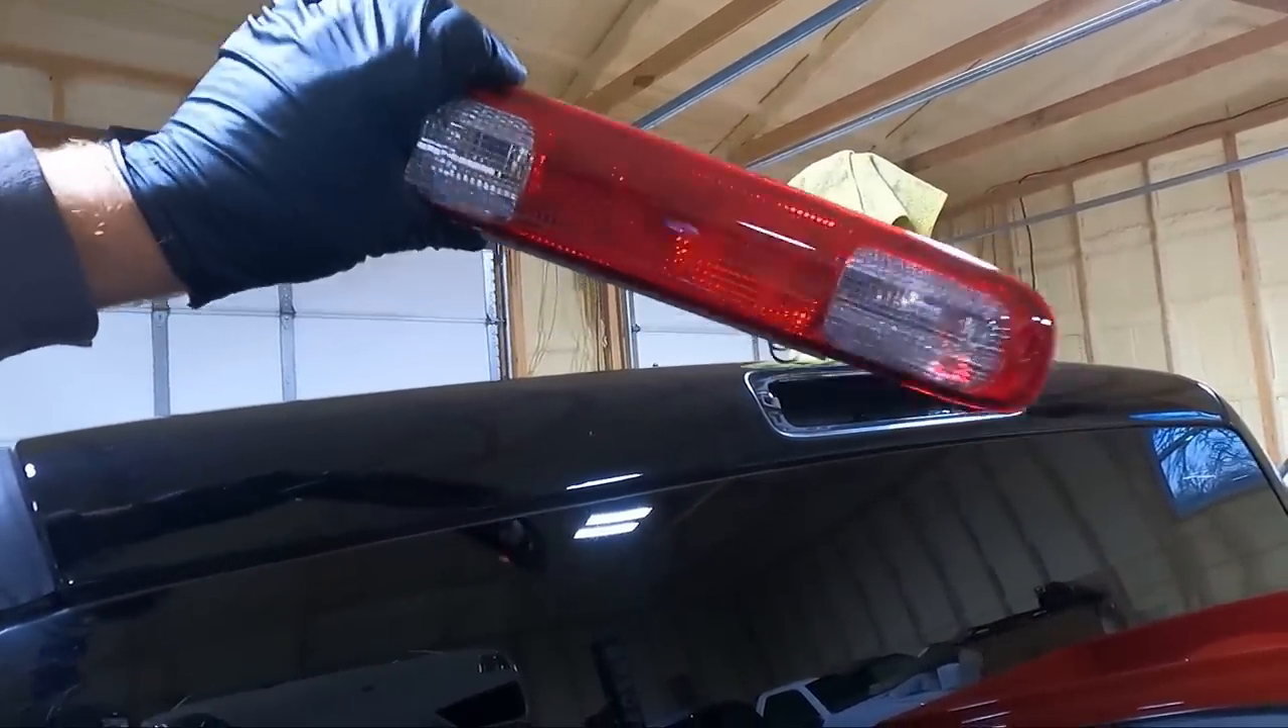You can see I've already started in the back by taking out the third brake light.